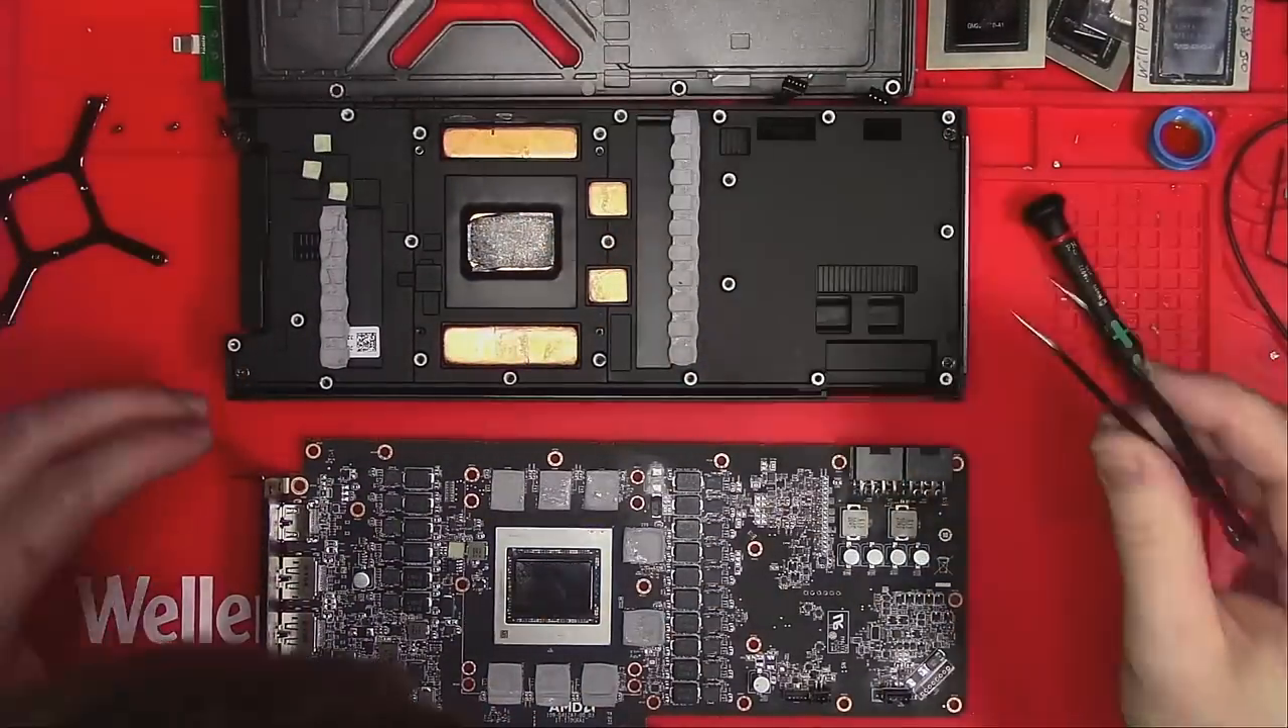200 screws later, the heatsink finally comes off and what I see is this high-tech graphite thermal pad instead of our old beloved MX4.